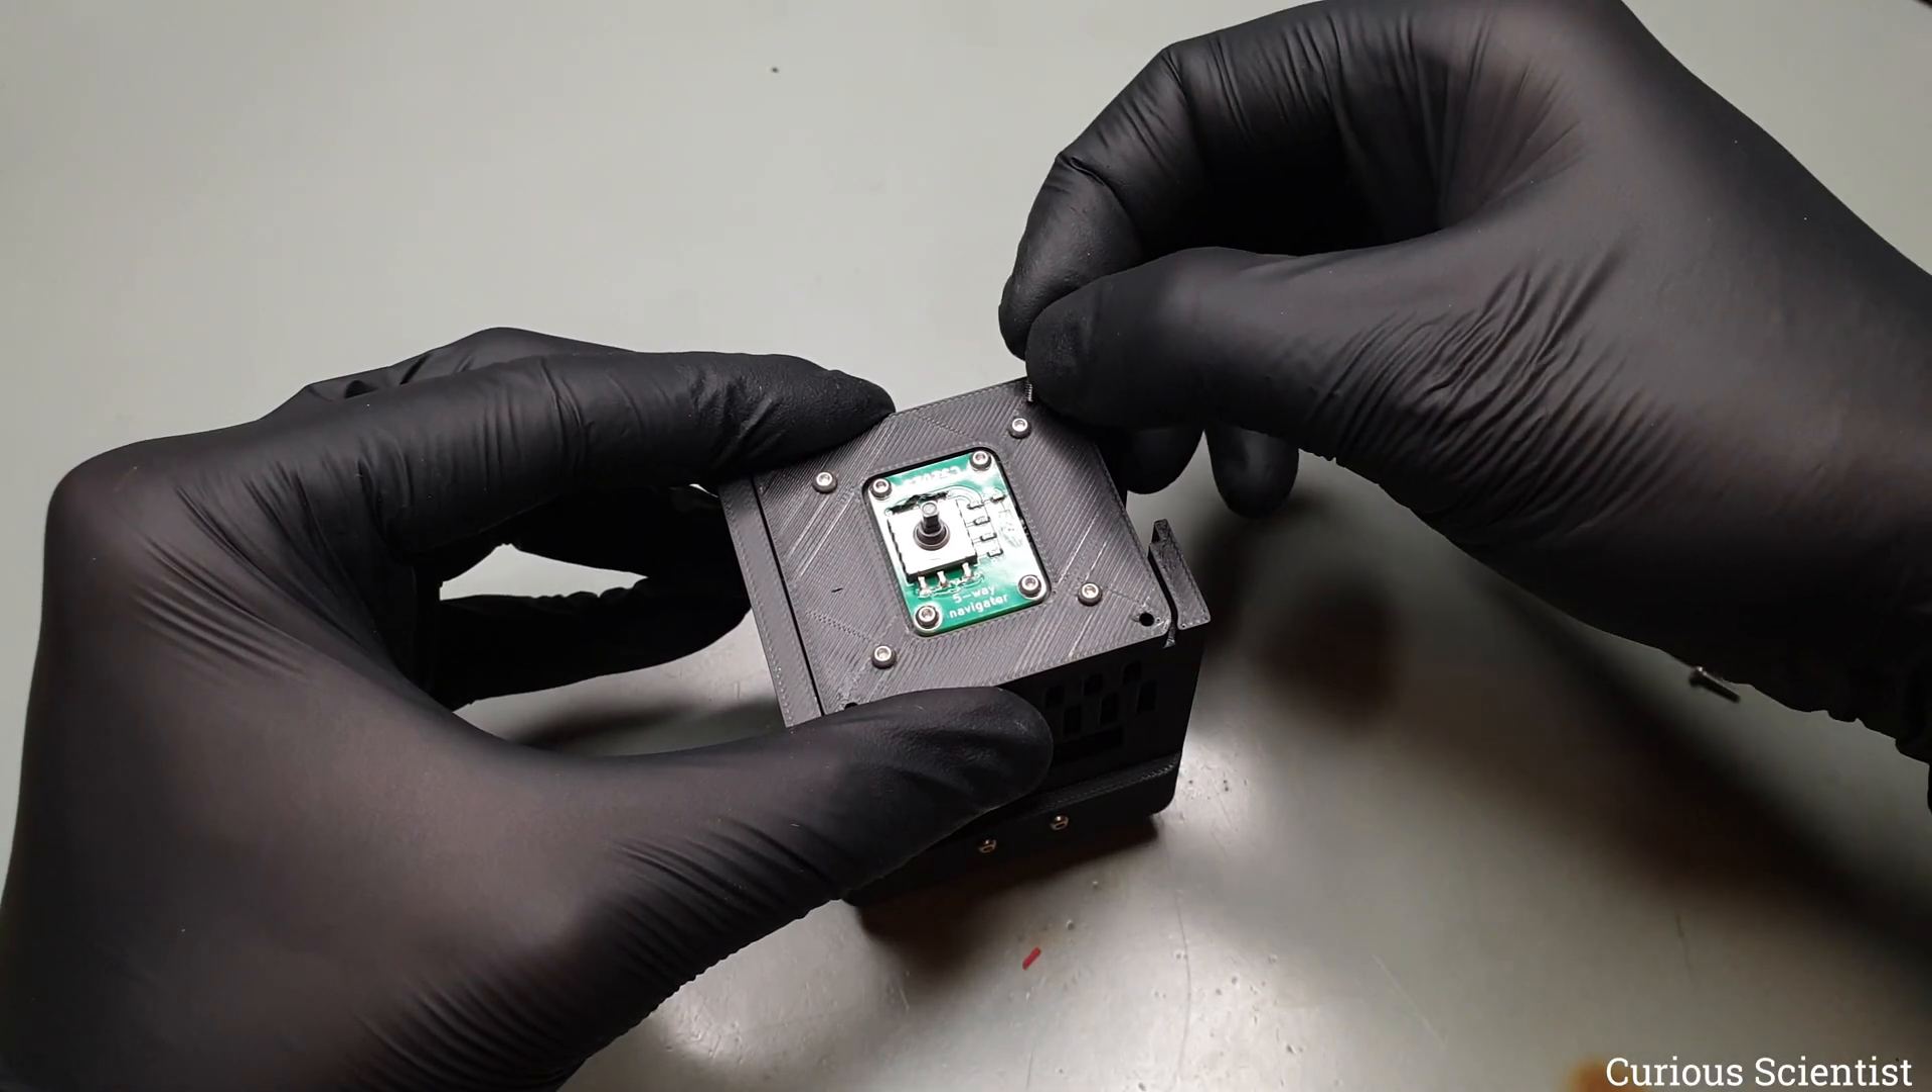Finally, on the outer side of the panel I attached my custom 5 -way joystick for controlling the camera.